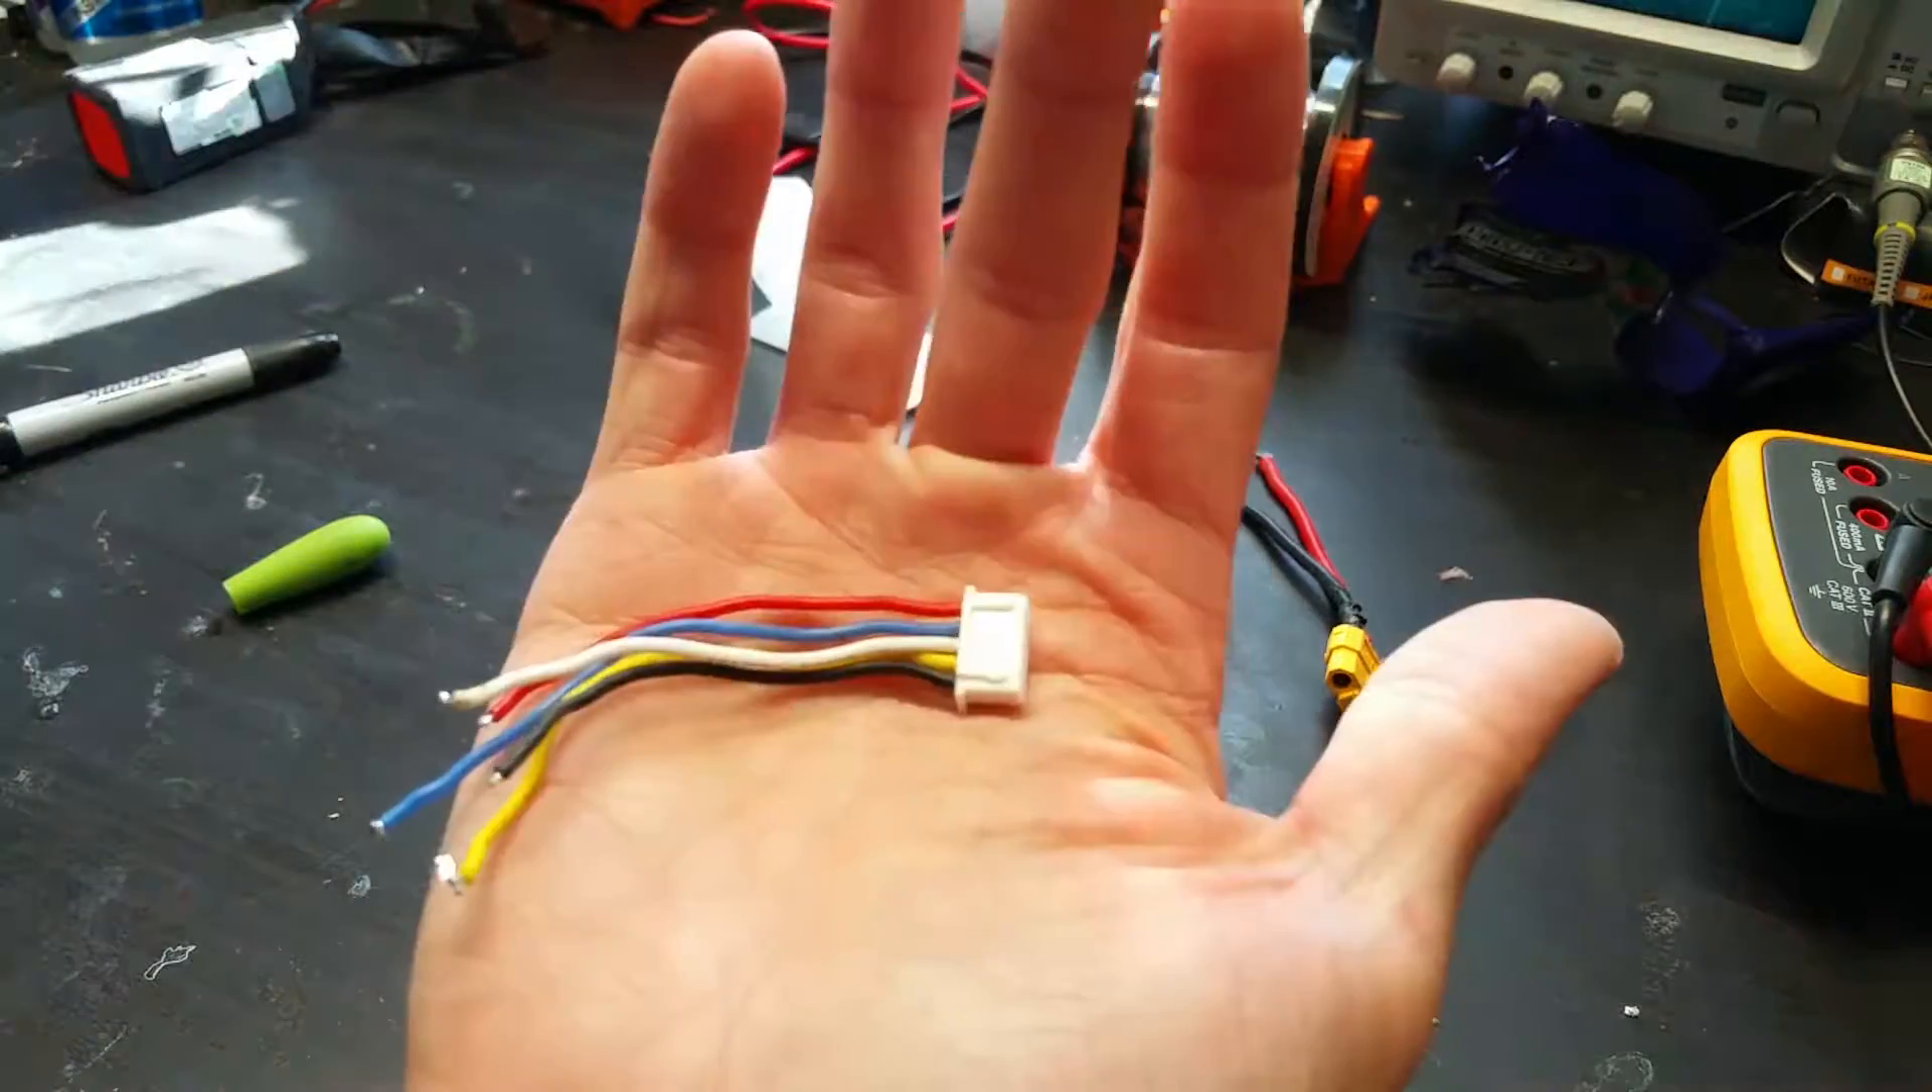So there's the balance connector removed from the battery.